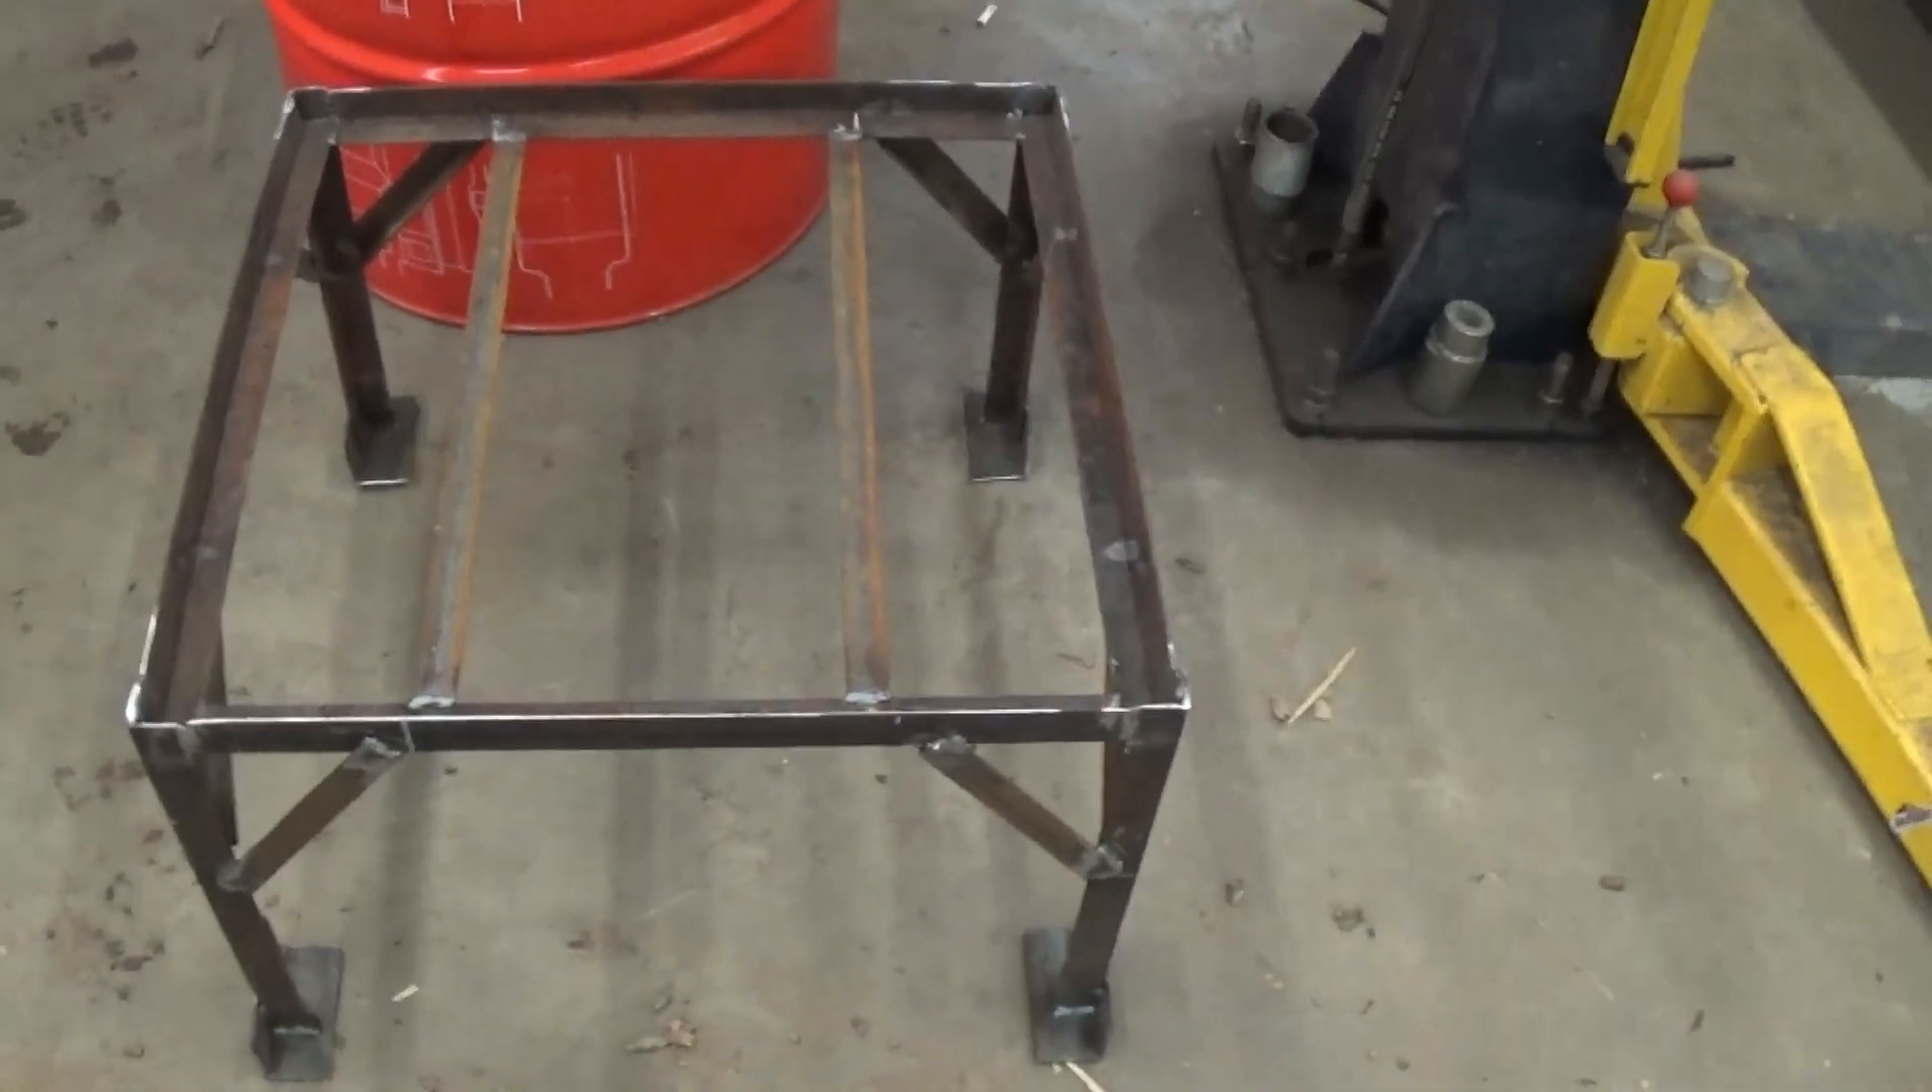Alright guys, we got the stand put together and, uh, welded out.